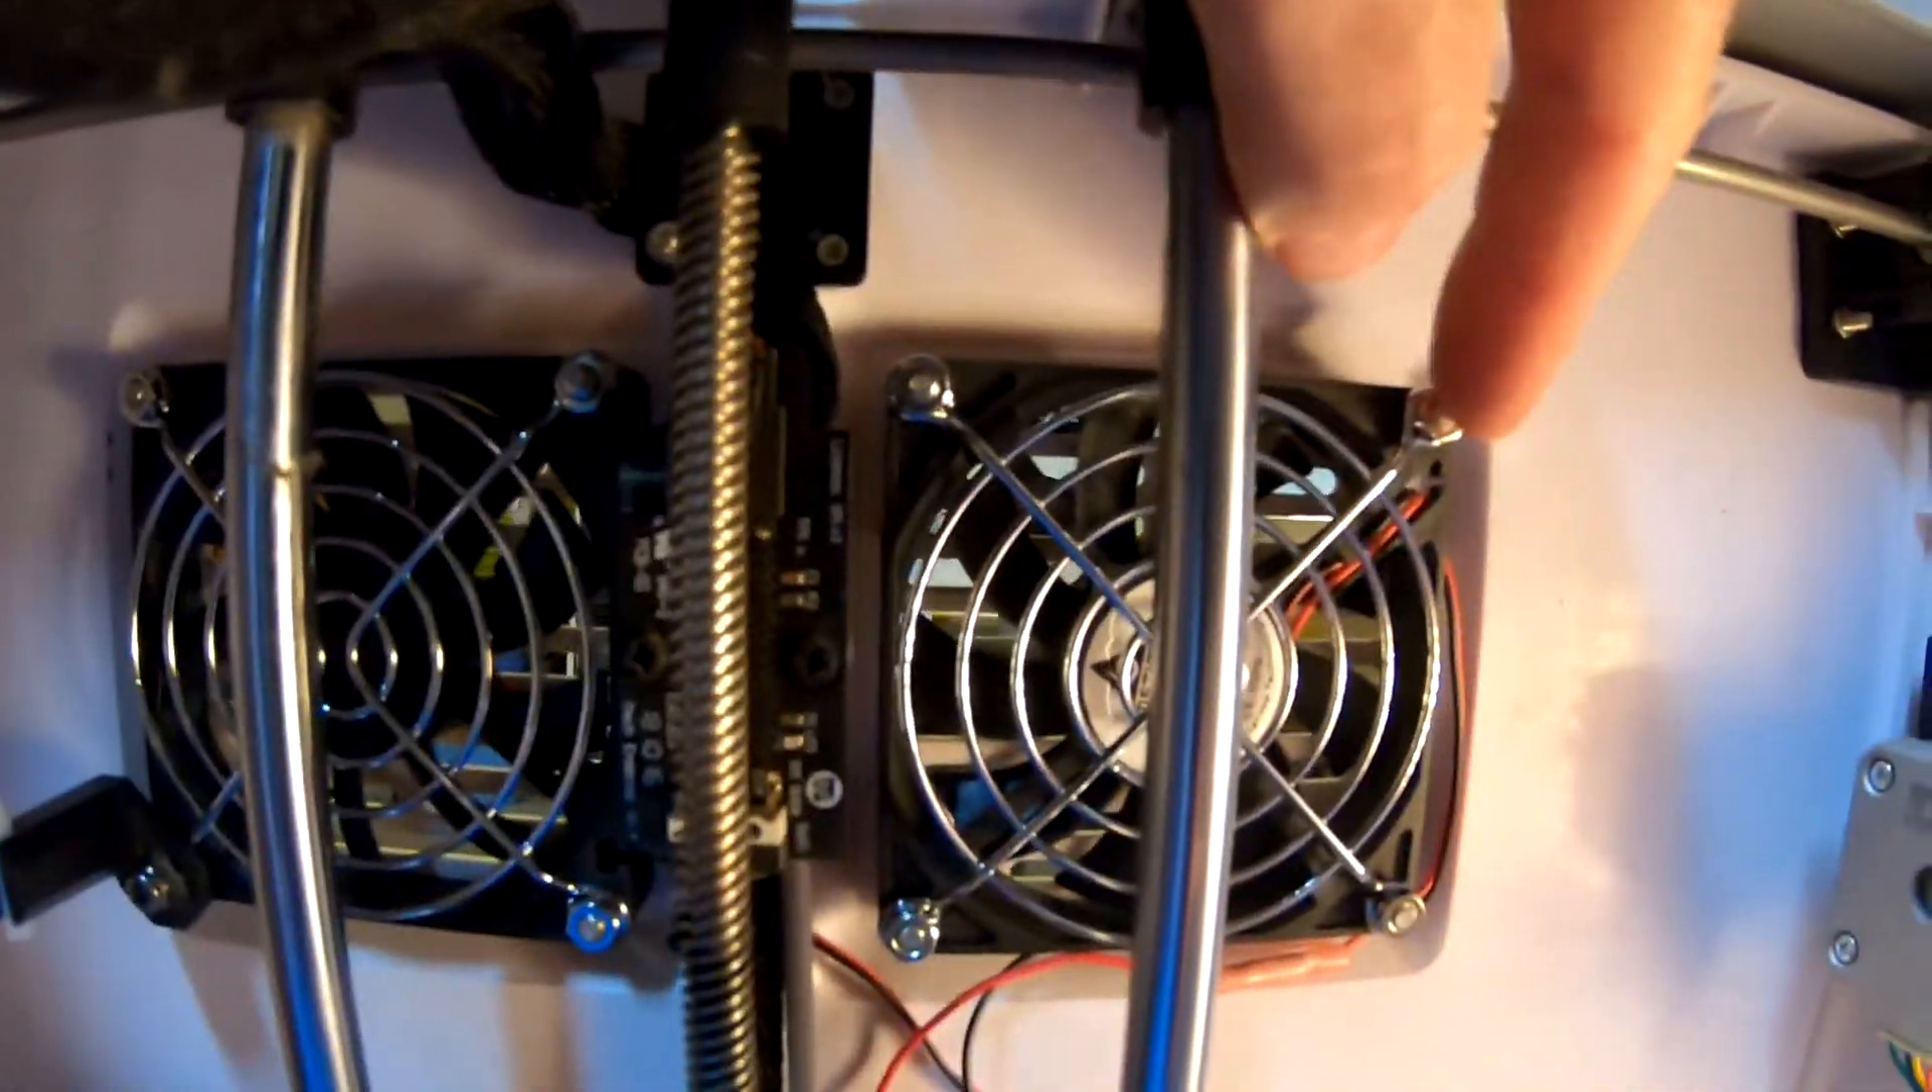All right both fans are installed i tighten down these screws pretty hard these nuts because there's some vibration at them with them coming out.